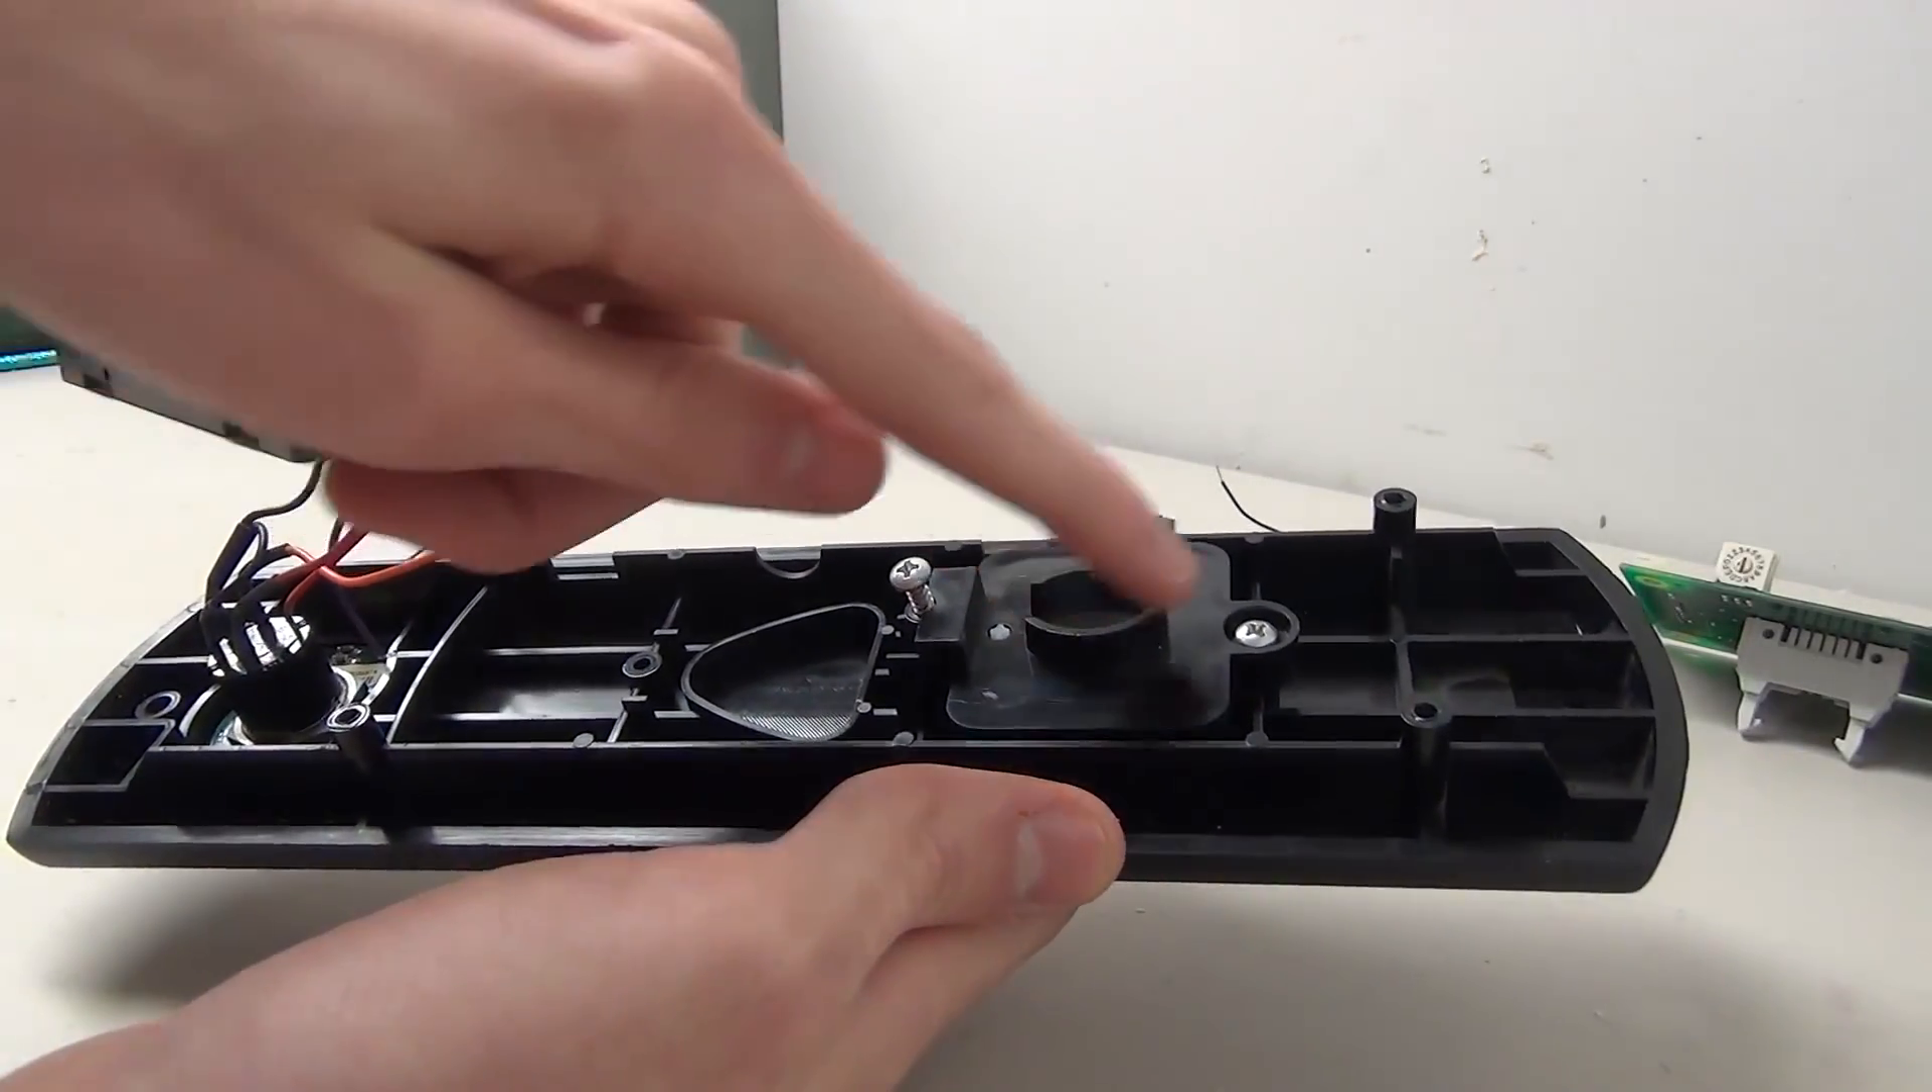So now we've taken the board off.